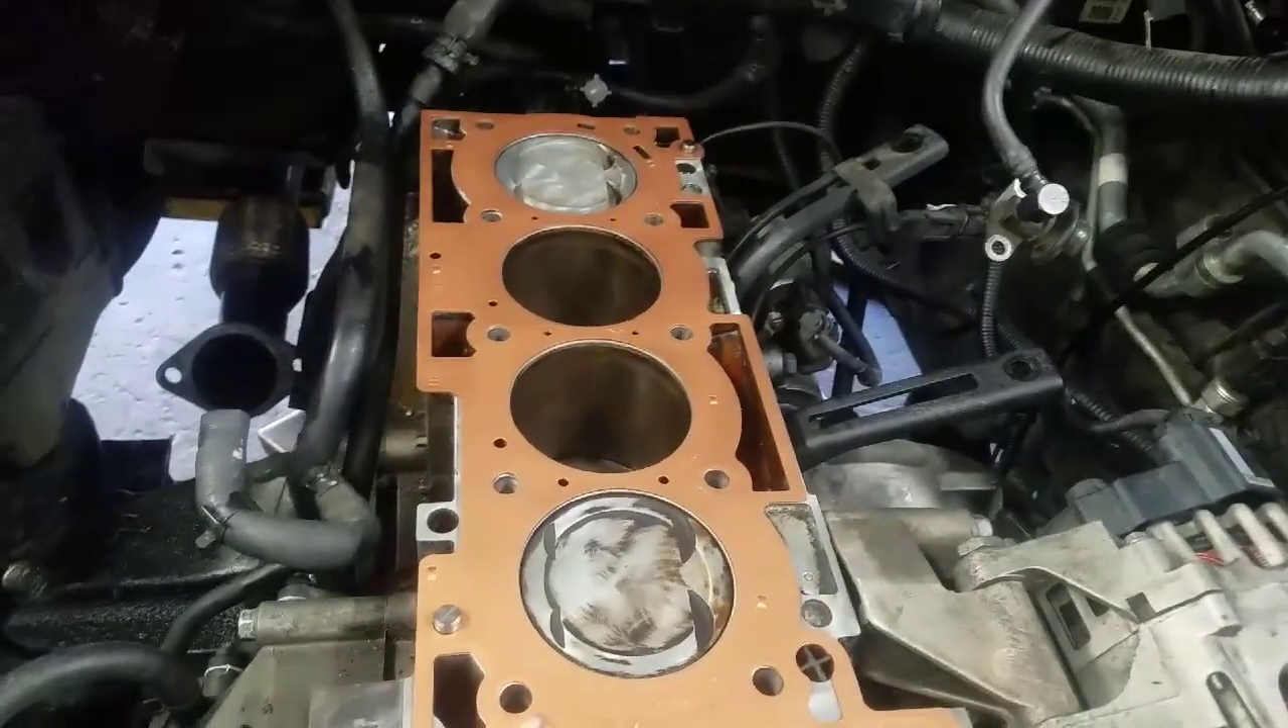Ok as you can see I have already put the gasket in place.